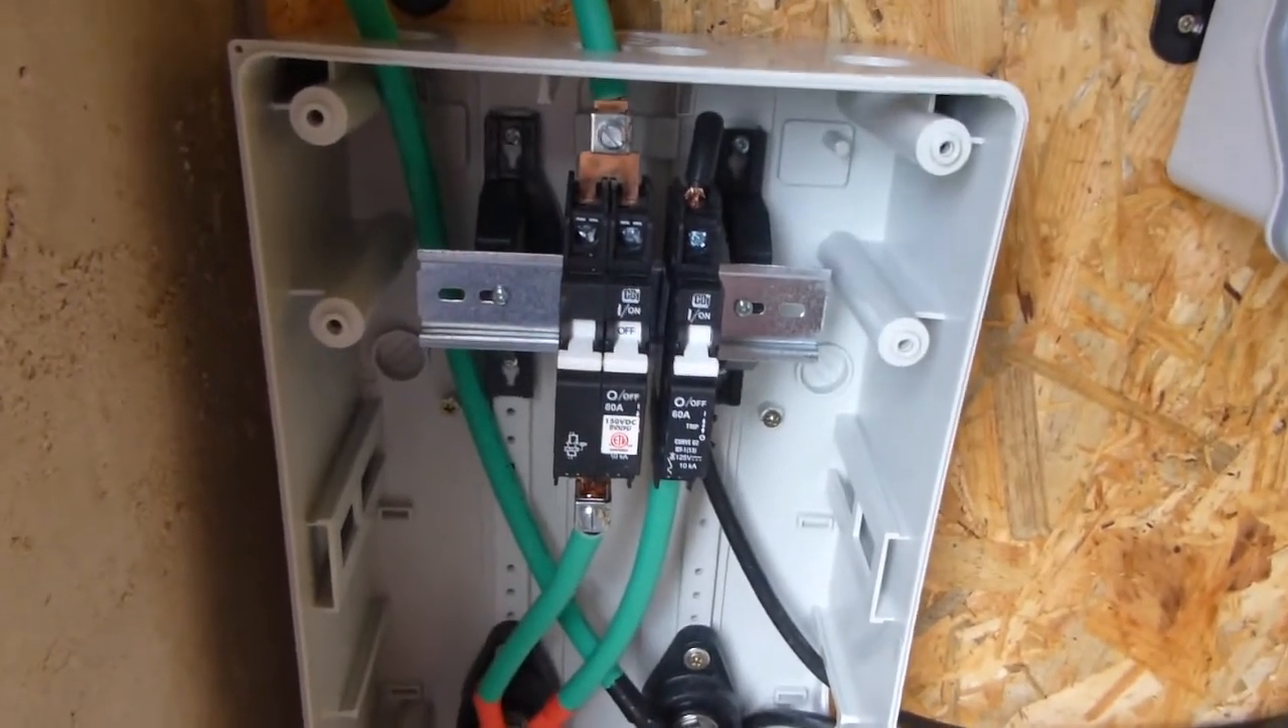I've got the box on the wall. I've got the breakers in.